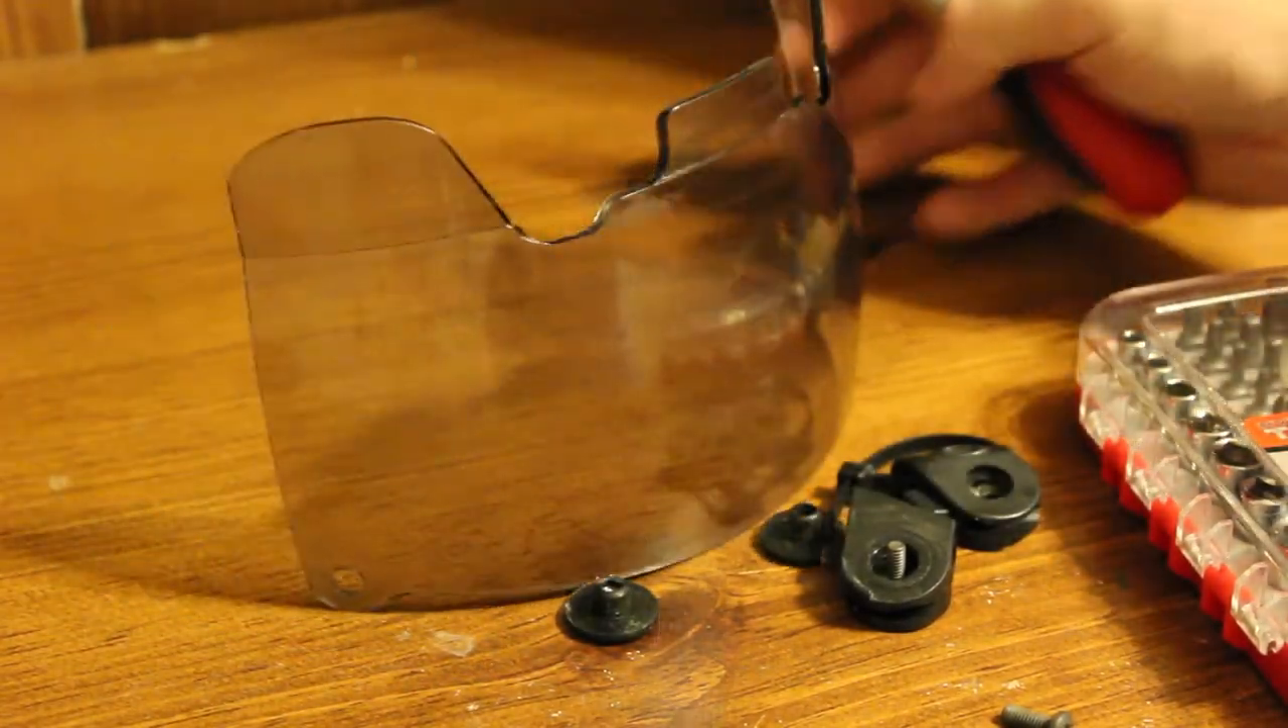We go so we got it done we got the clips removed.